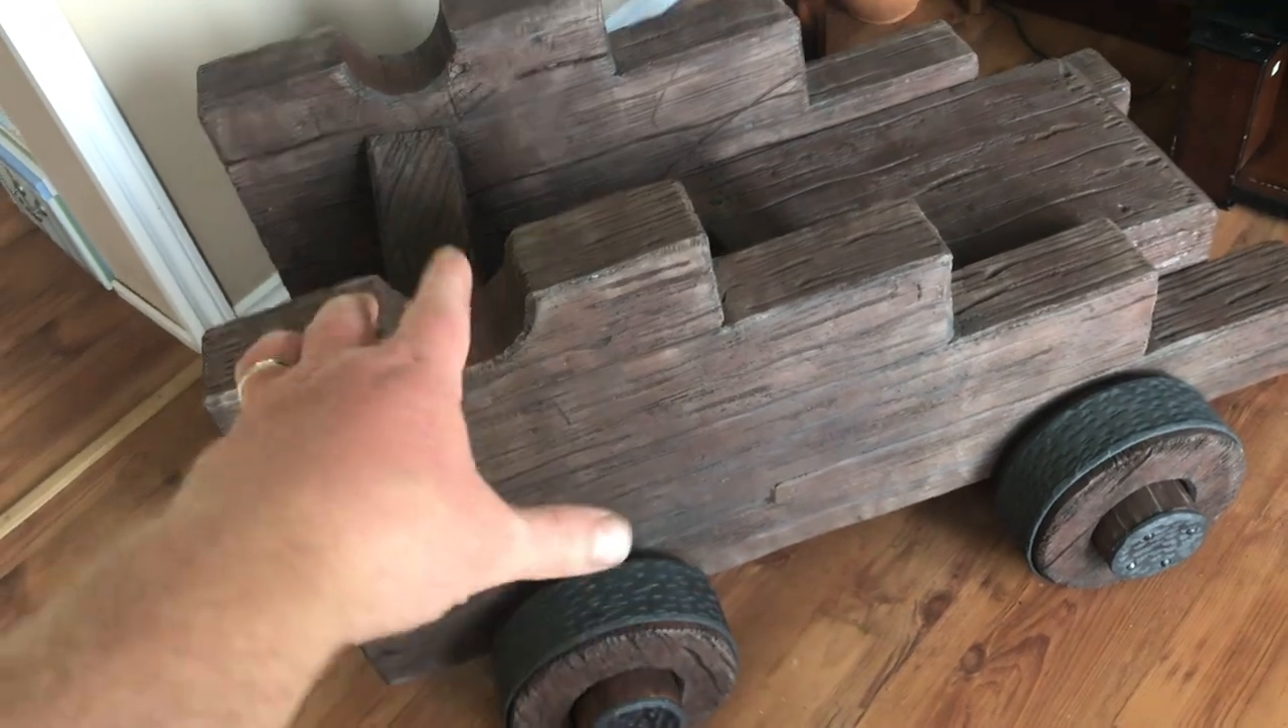Of course we are missing an entire cannon which kind of is needed to make it a cannon.